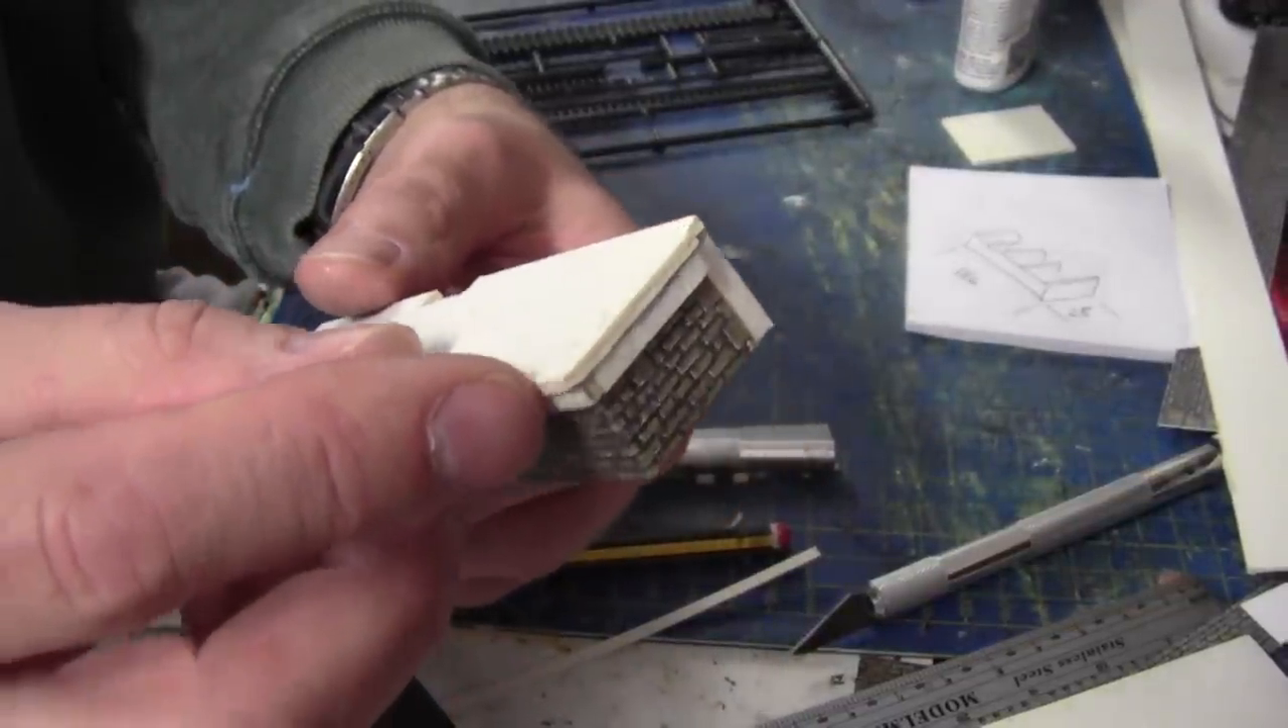I have added a top to the platform and it just overhangs by a millimetre all the way around.